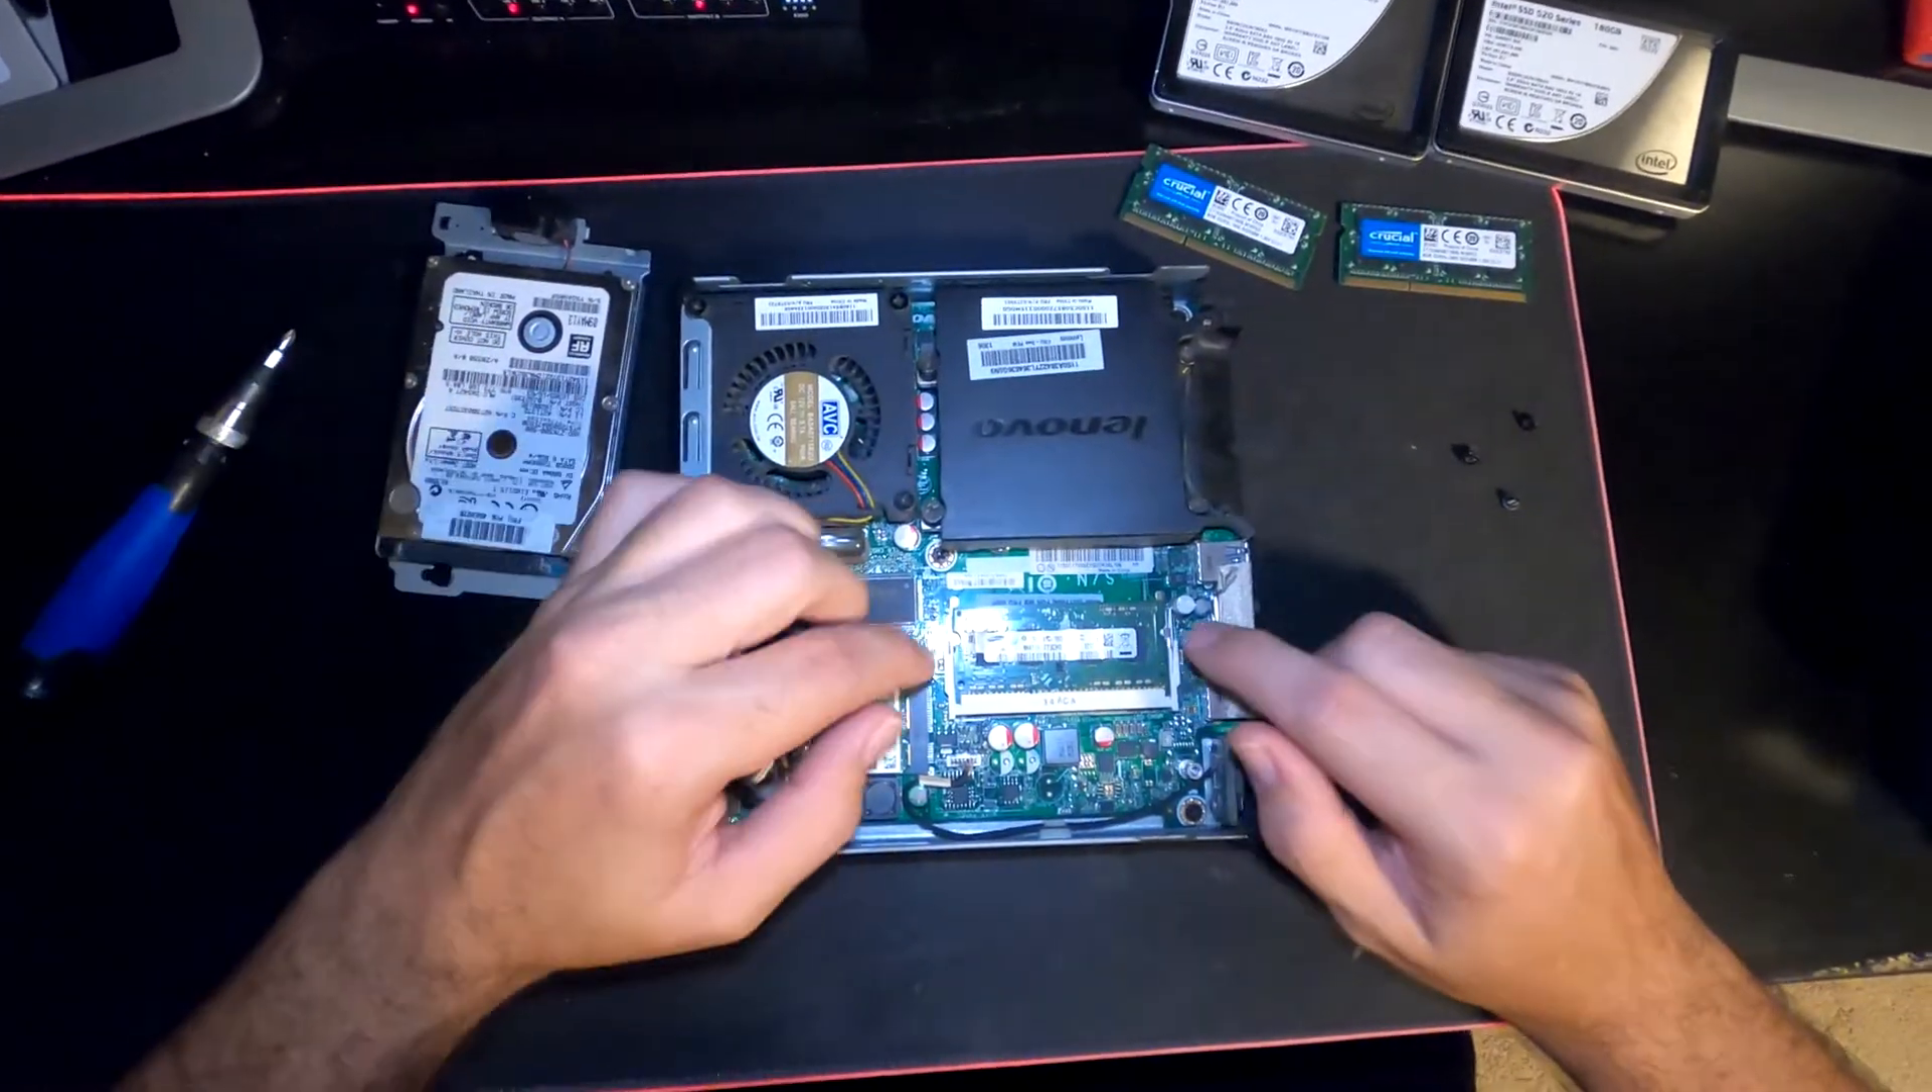So now you have the hard drive out.